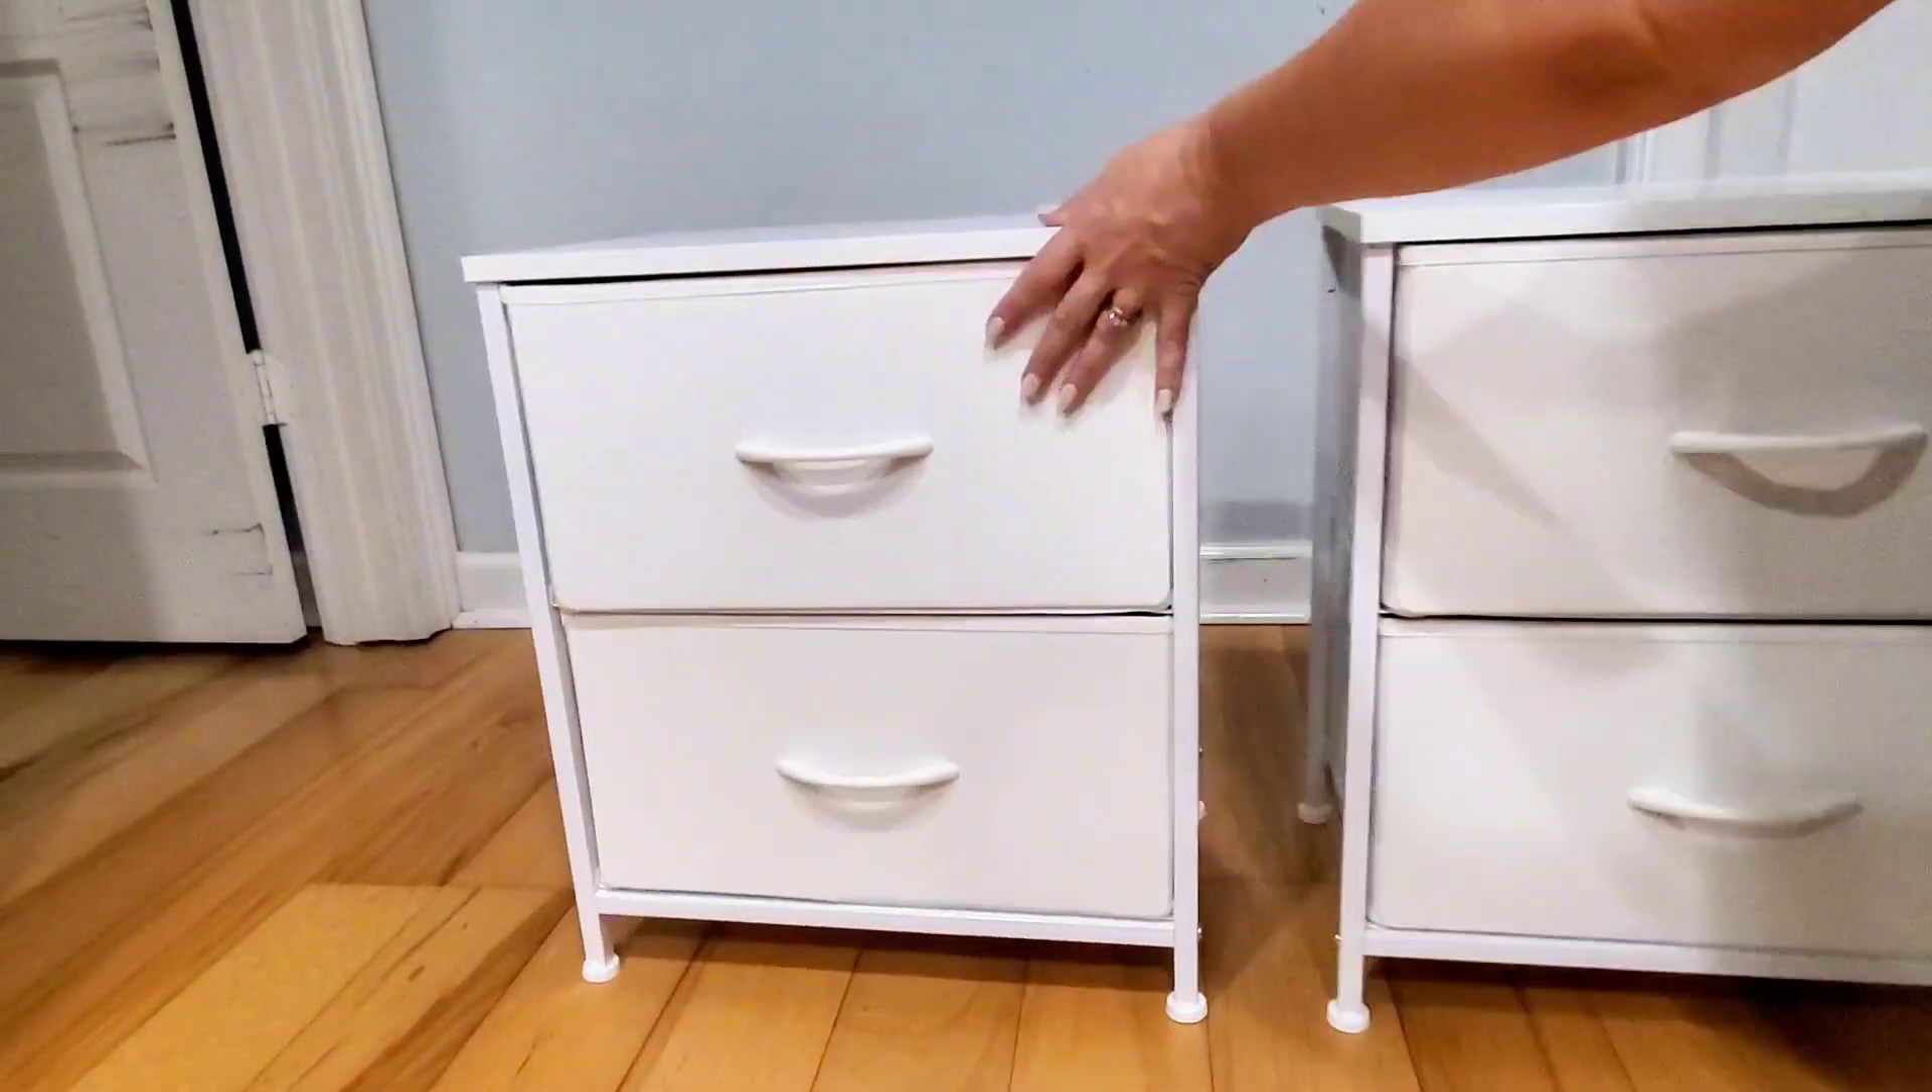I'm just going to put the drawers into the nightstands and this is what our finished product looks like.